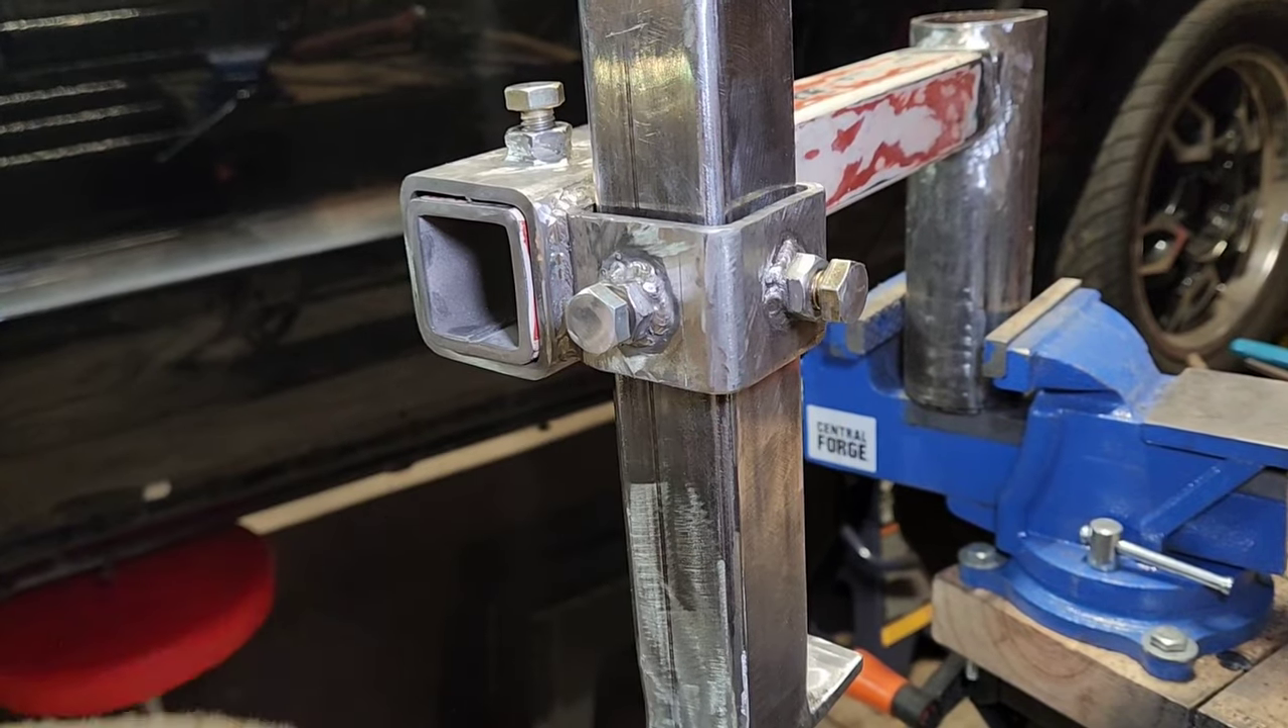So one more thing, I put two set screws, one on each side.